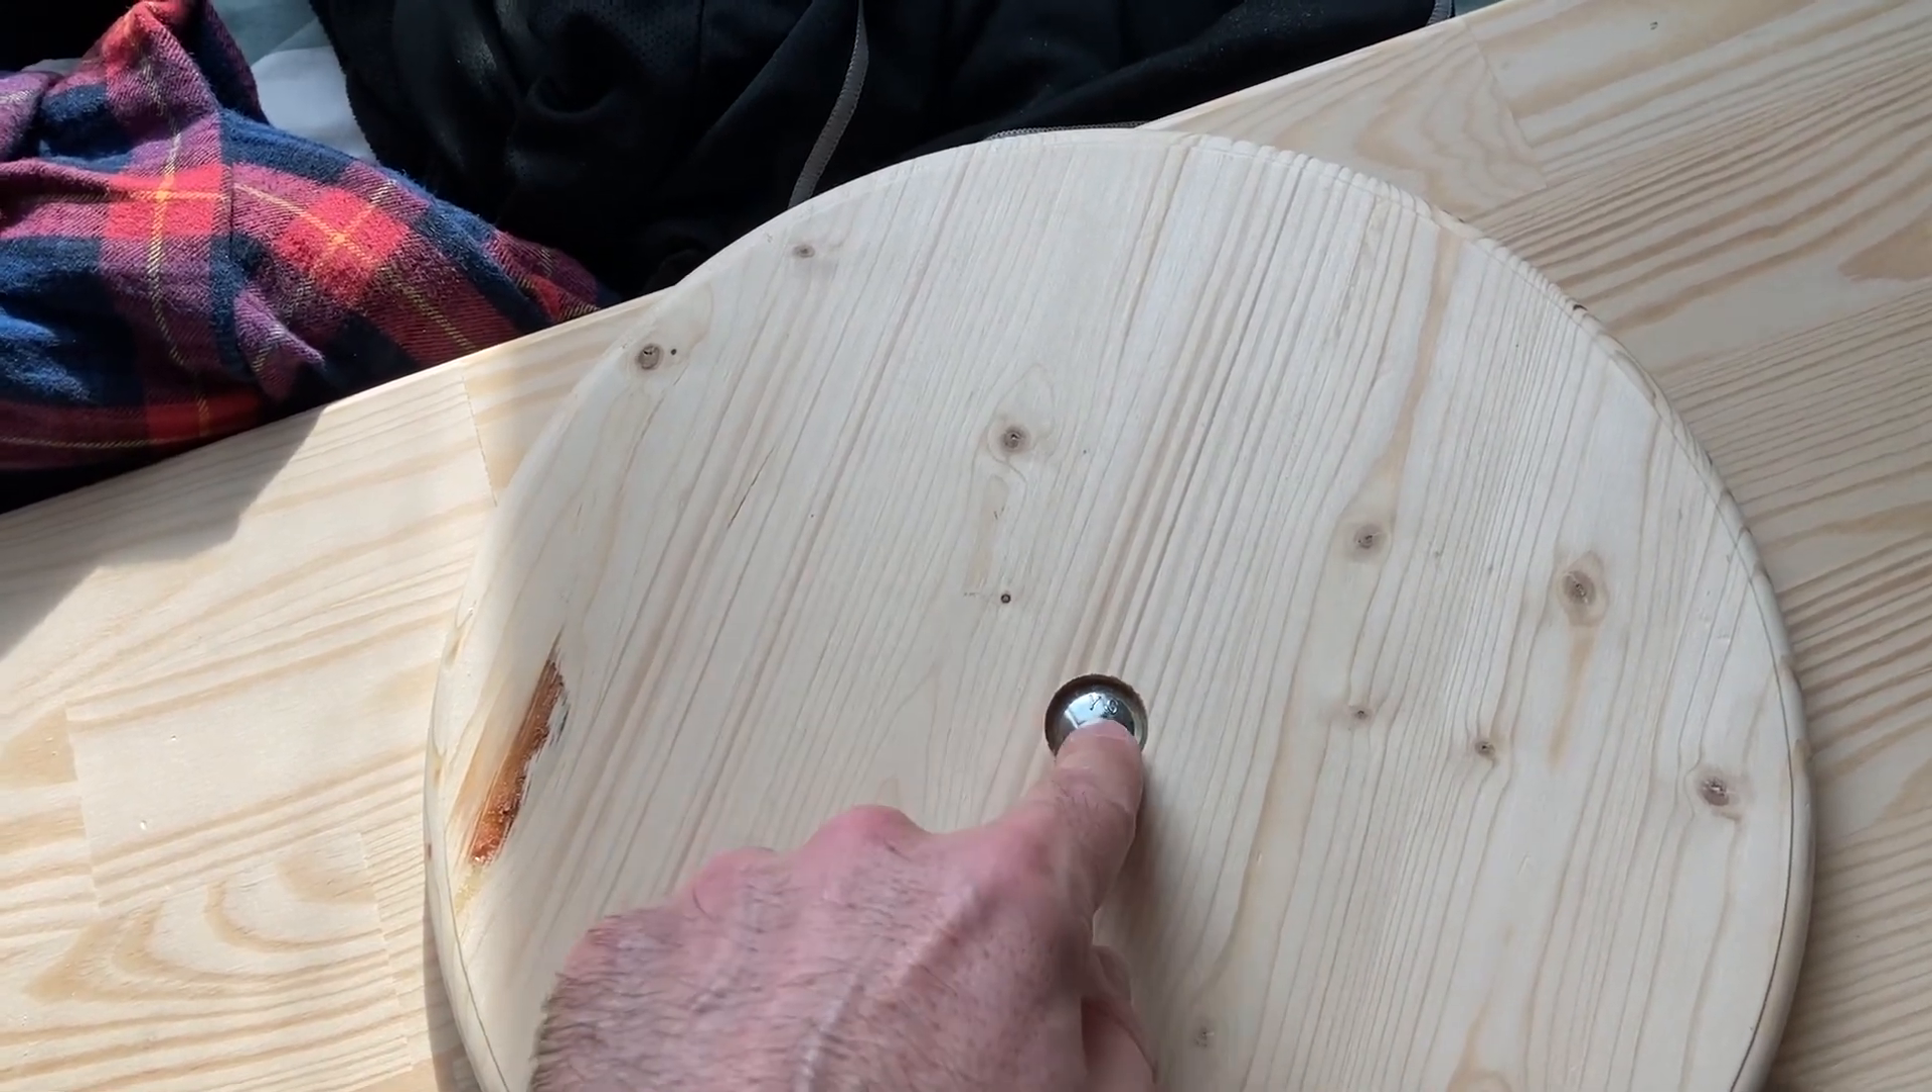This is the disc I cut out this morning with the lovely sort of routed edges. You can see that. Ah, so nice. I've countersunk a hole and put a coach bolt, hammered it in so it stays as a pivot.